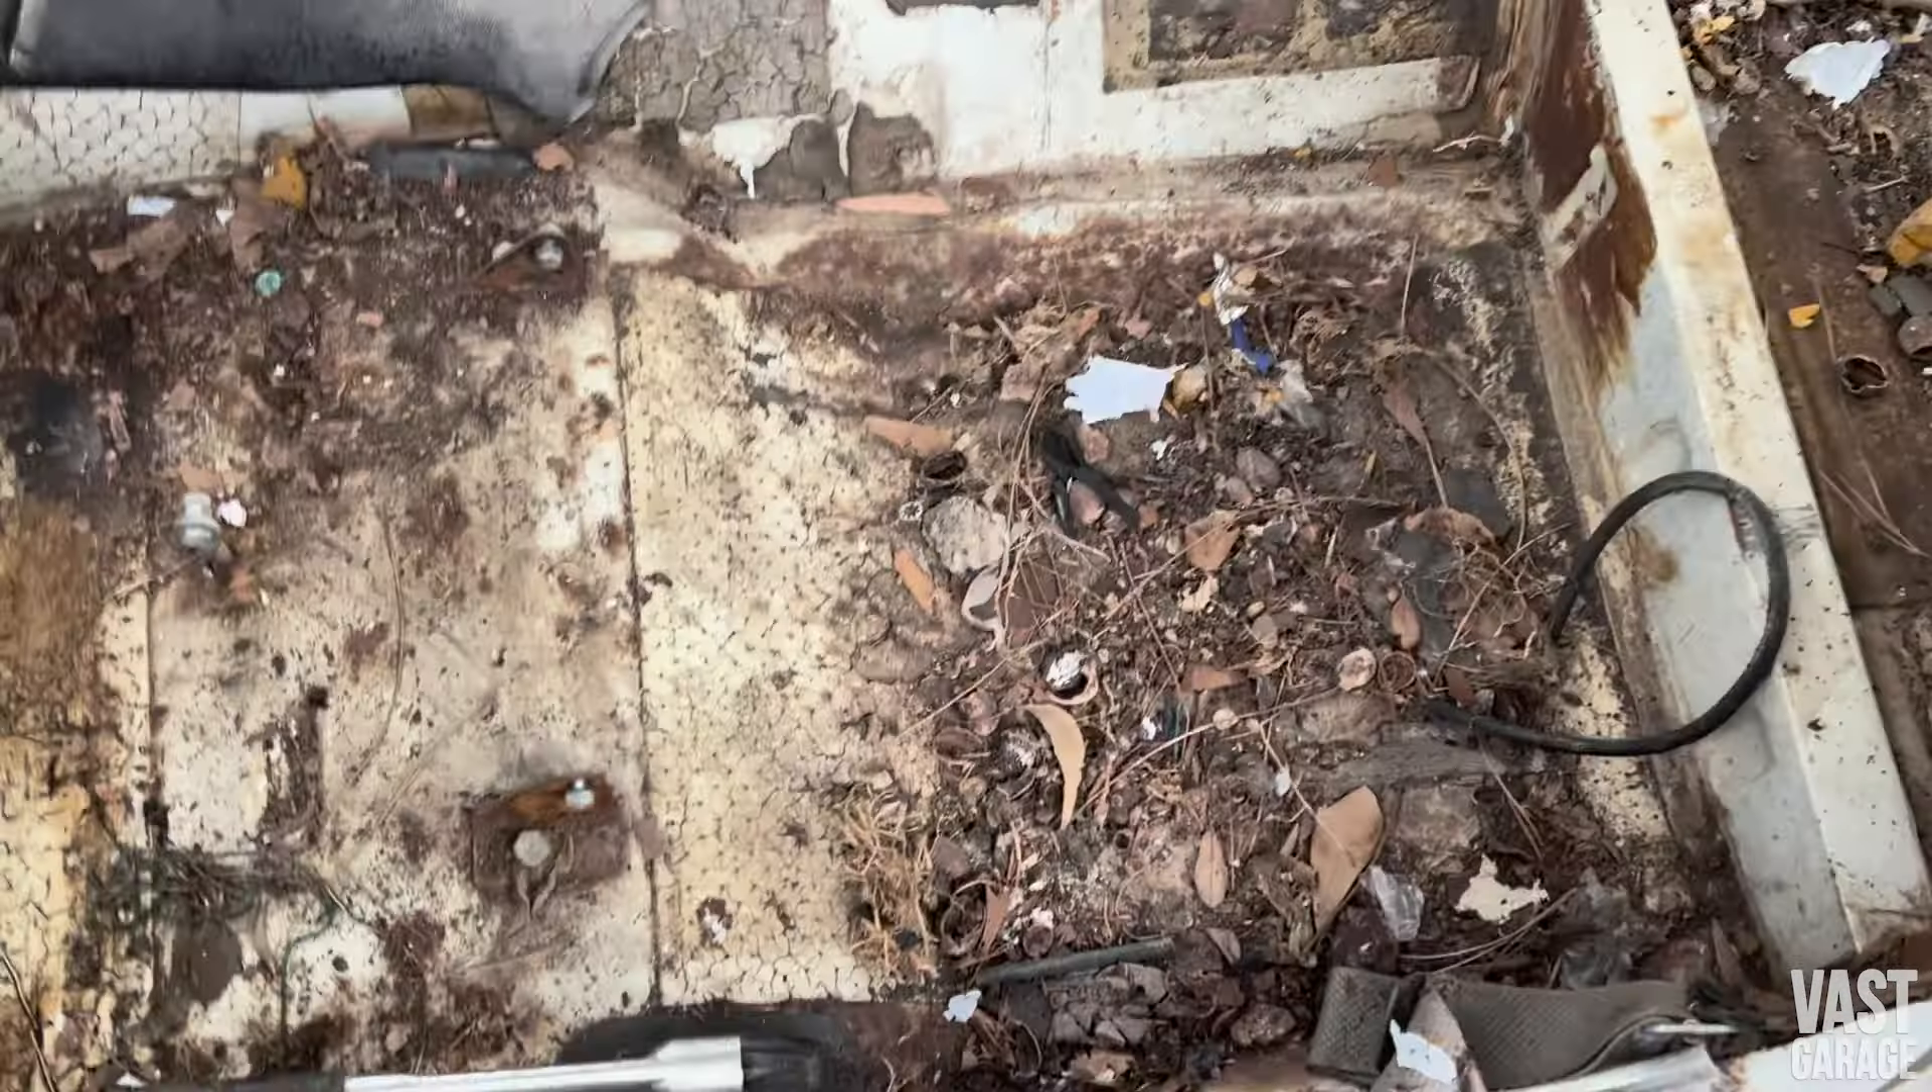I got this other seat out. So, now you can kind of see how much stuff there's left.